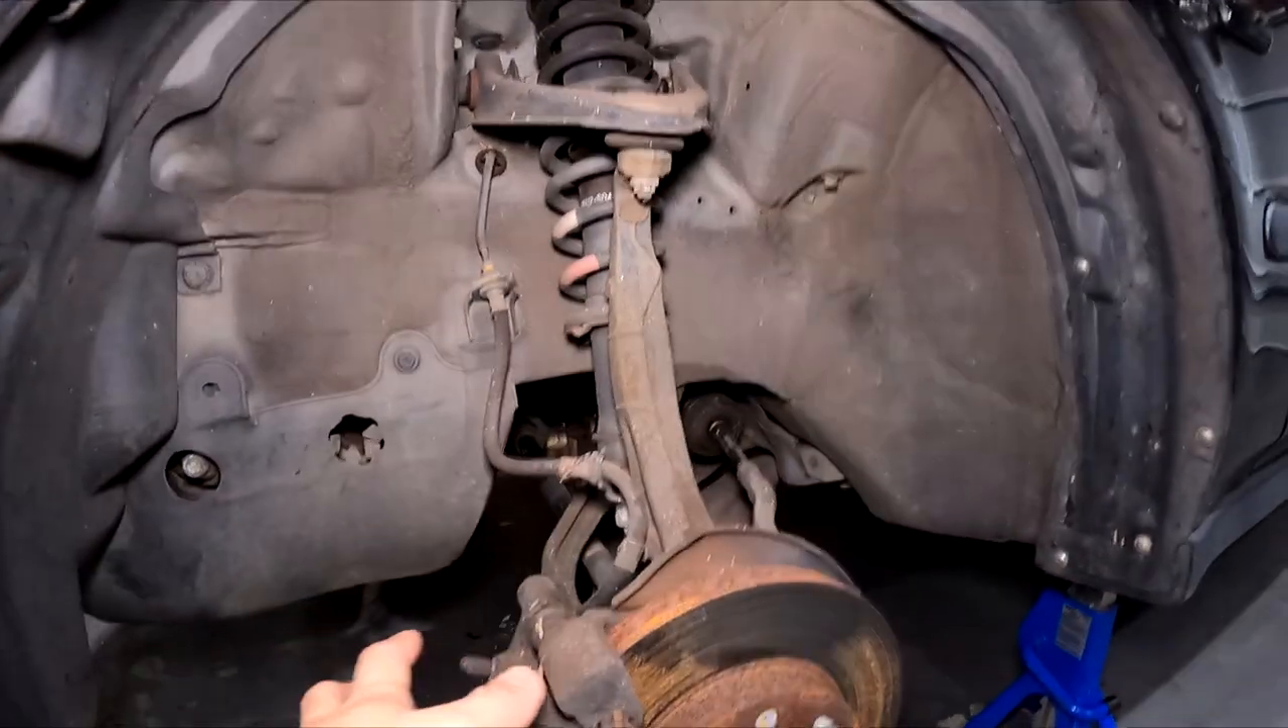Okay, at this point, wheel's off and this is what we're working with.